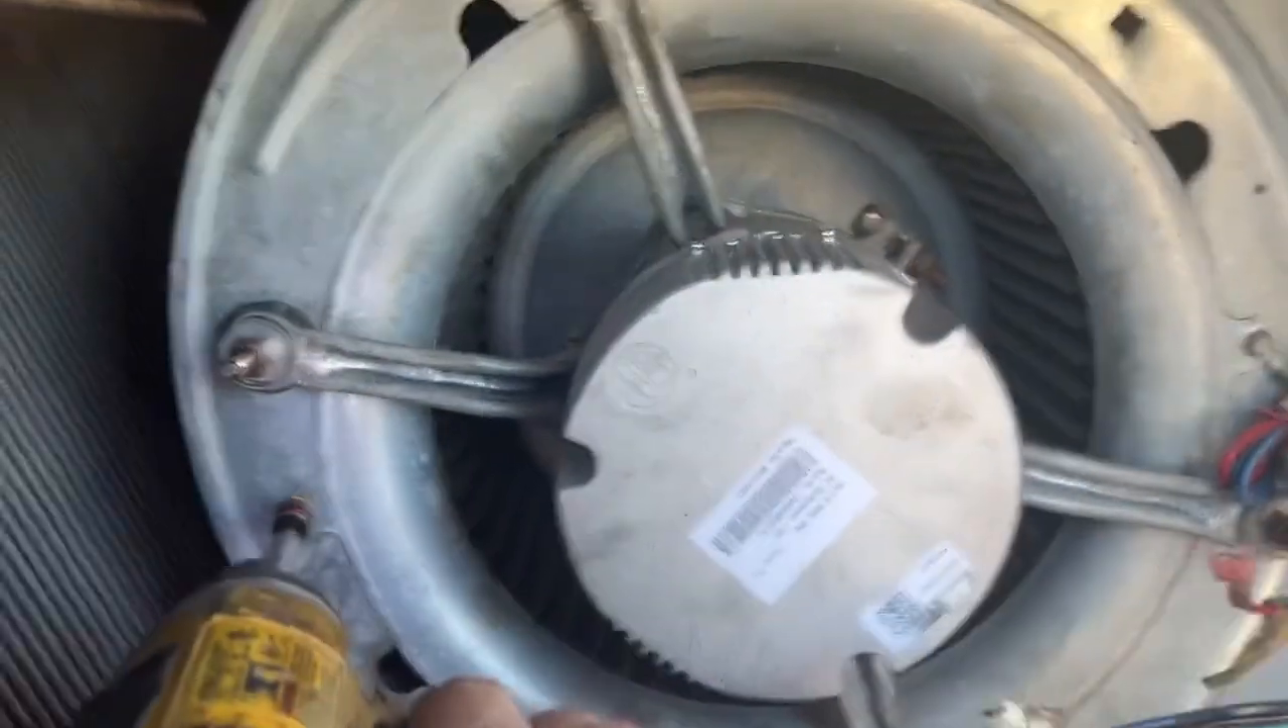So we got the motor back in.